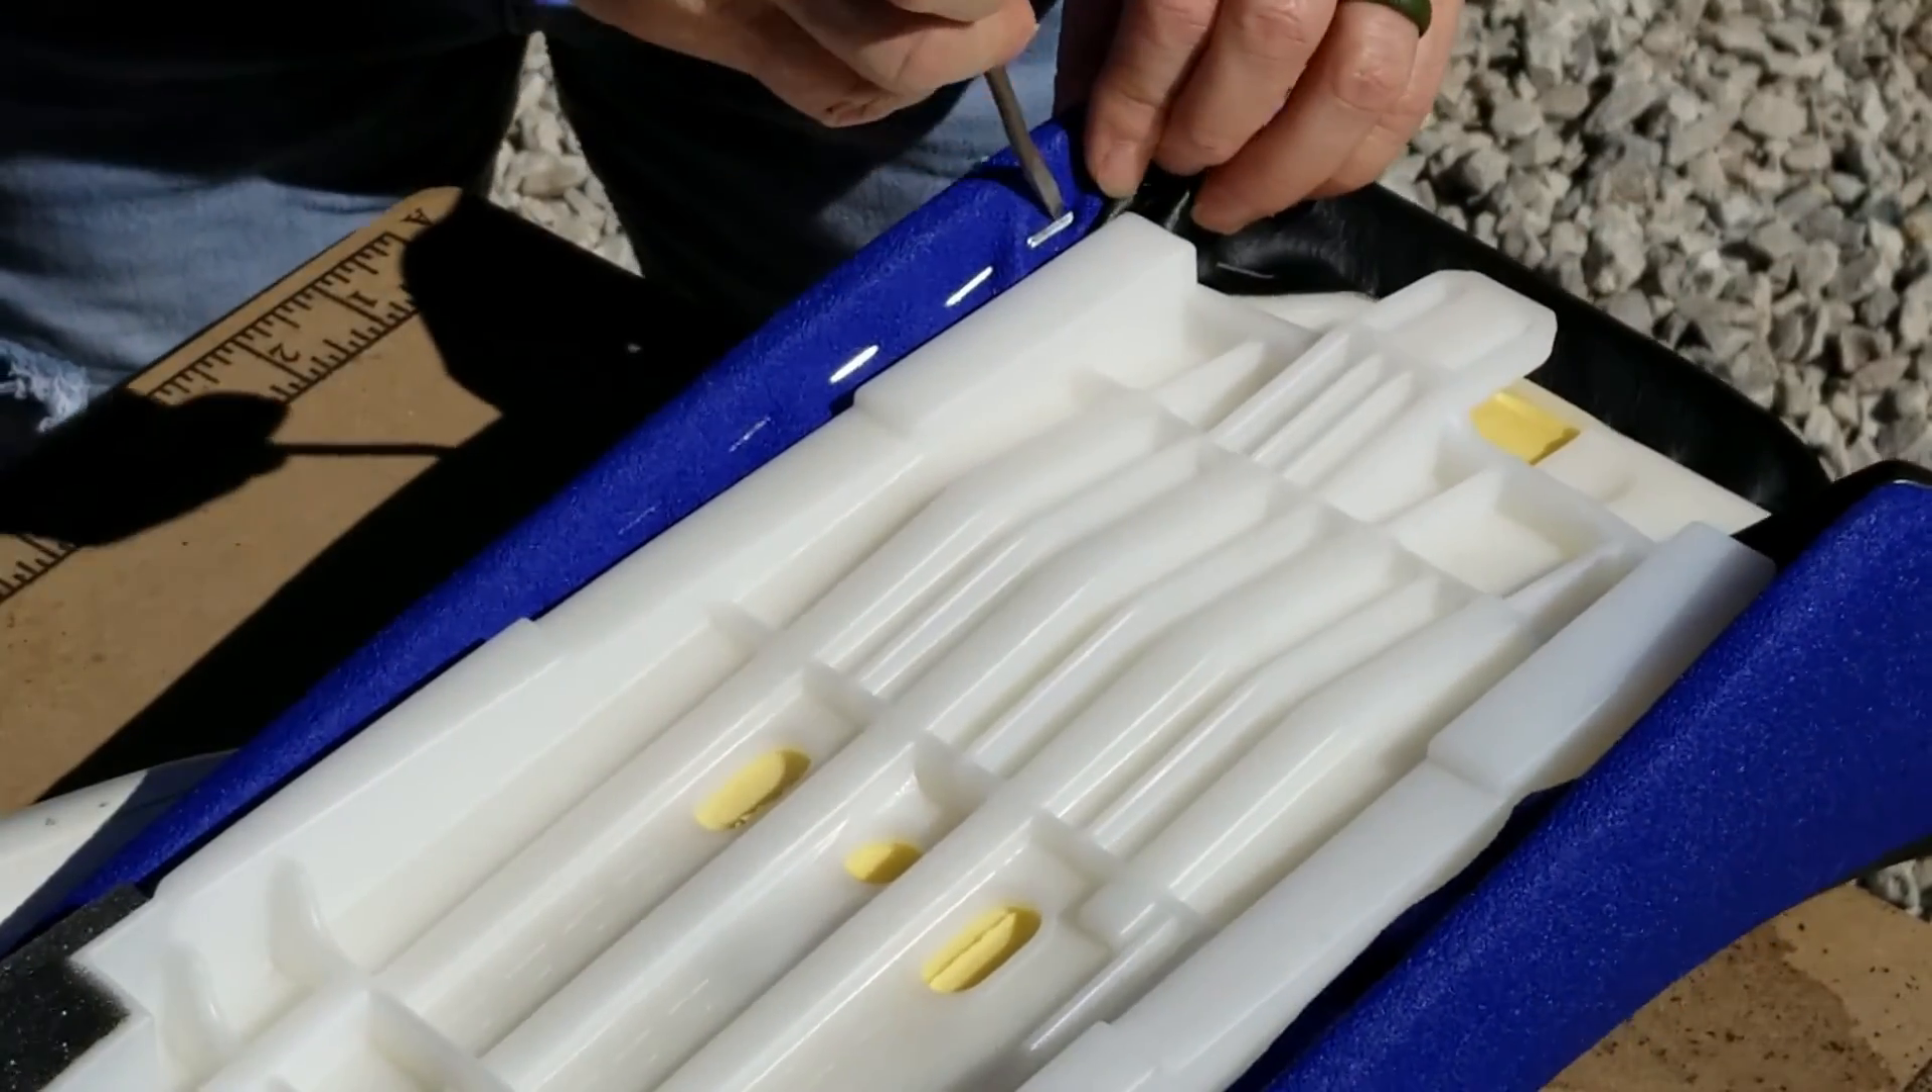So, we took the seat off of the bike, and now we're taking the staples off so that we can attach the foam that we're going to cut to the seat pan.